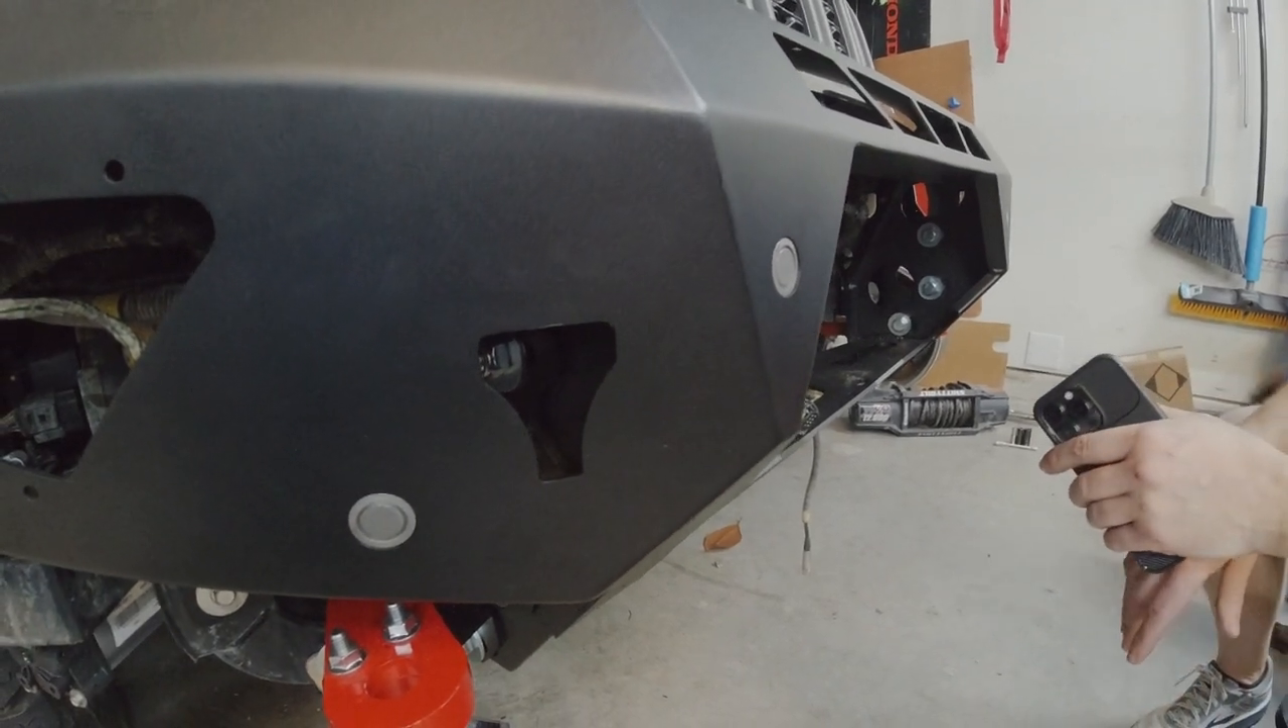All right we just got the sensors in.